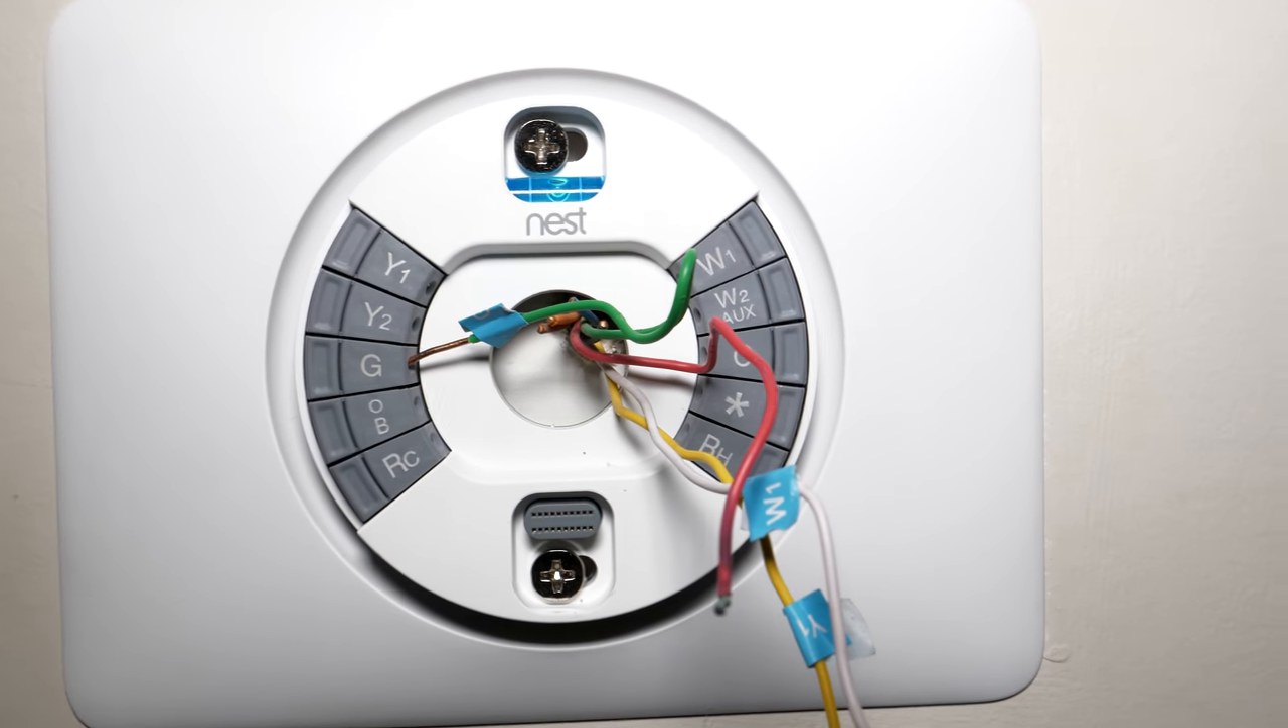So we got the plate in.